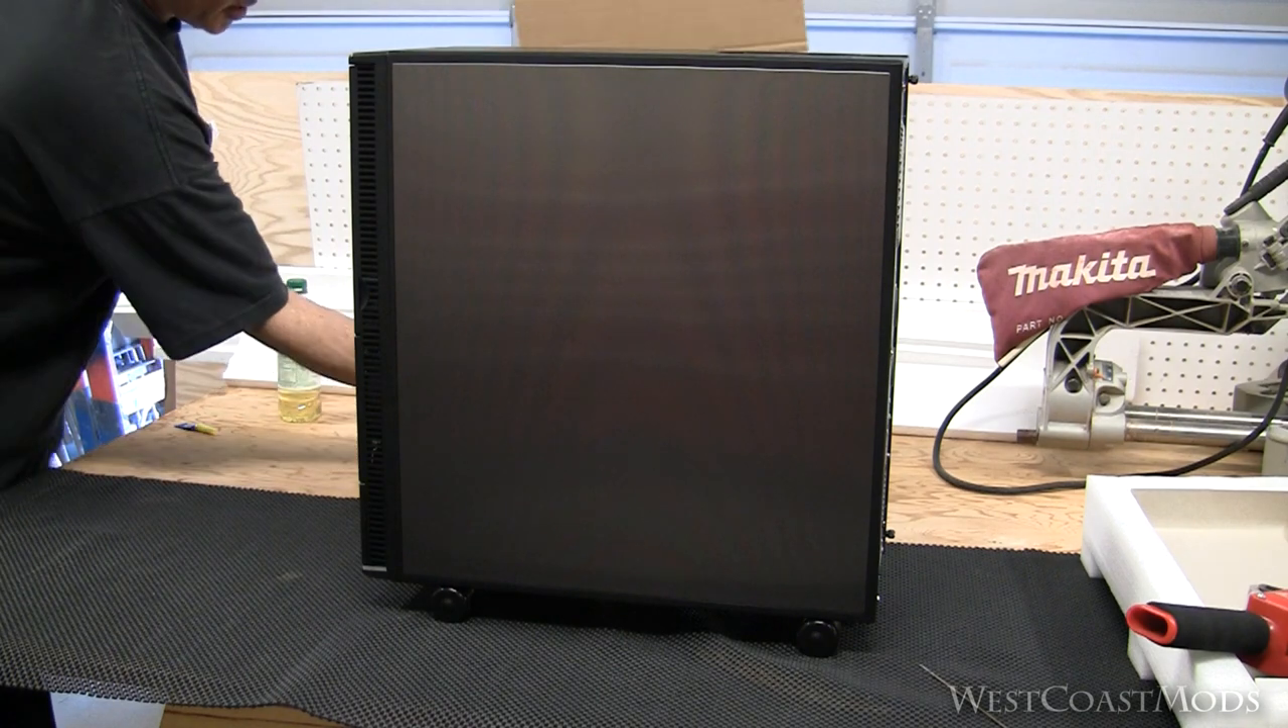All right as you can see I went ahead and got the side panels on.